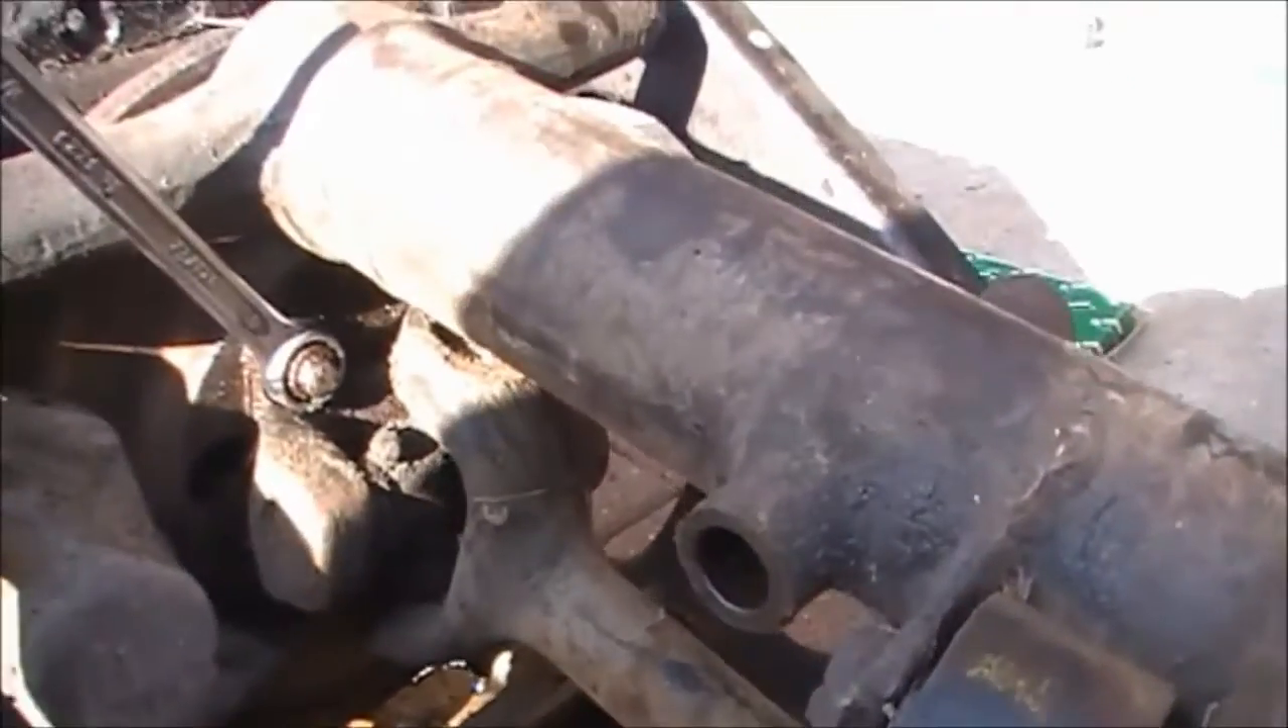So here's my 11 sixteenths of an inch ring spanner which fits on there very nicely.